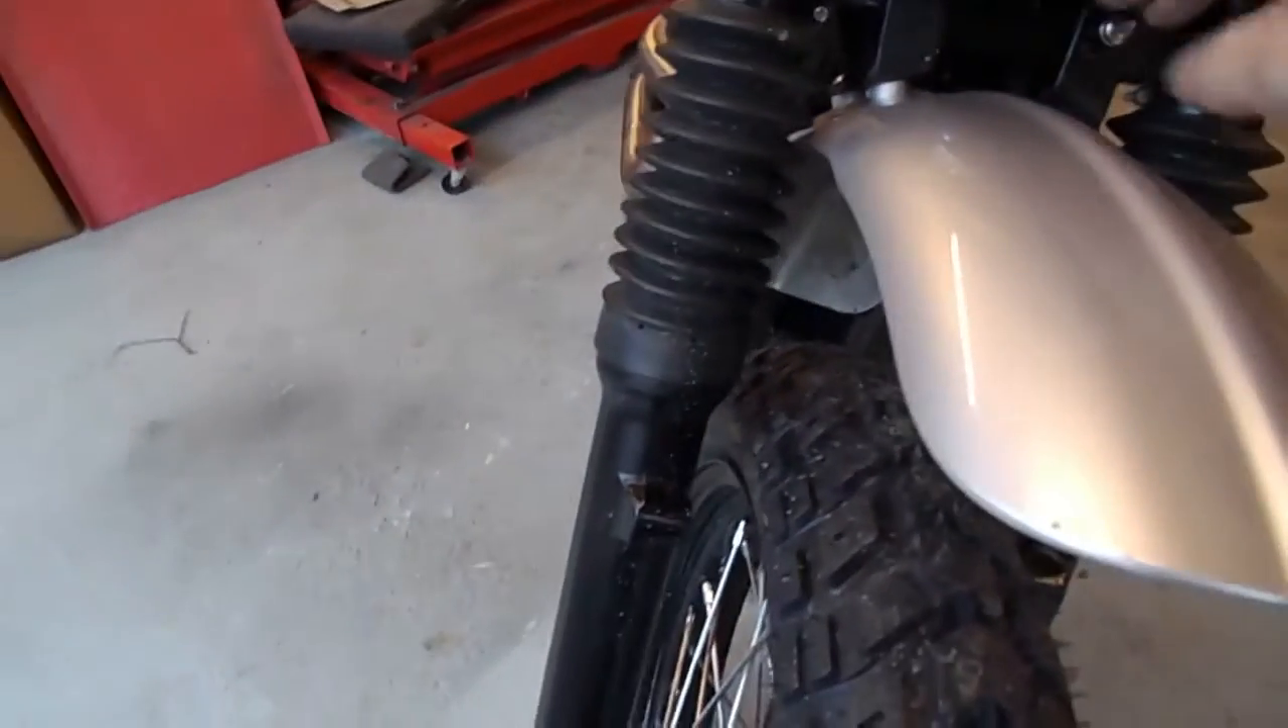I've now got the high mounted front mud guard on the bike here now.